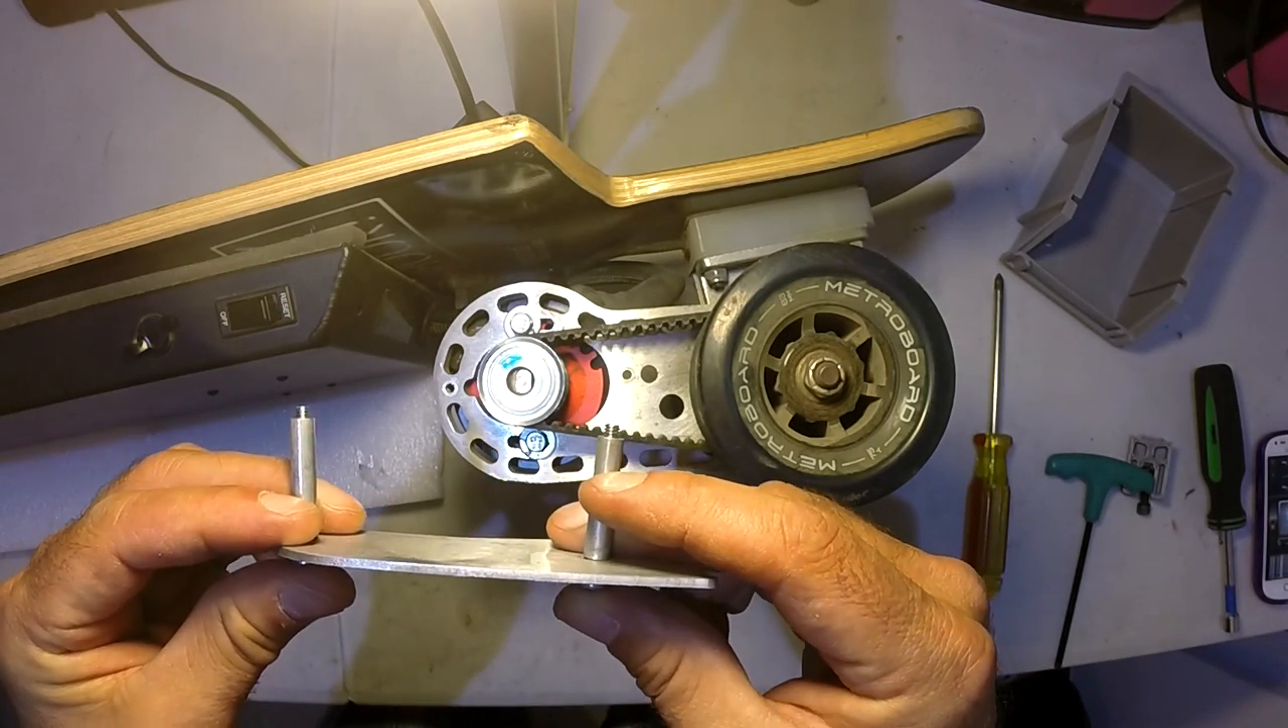The only remaining step is to go ahead and put the transmission cover back on.